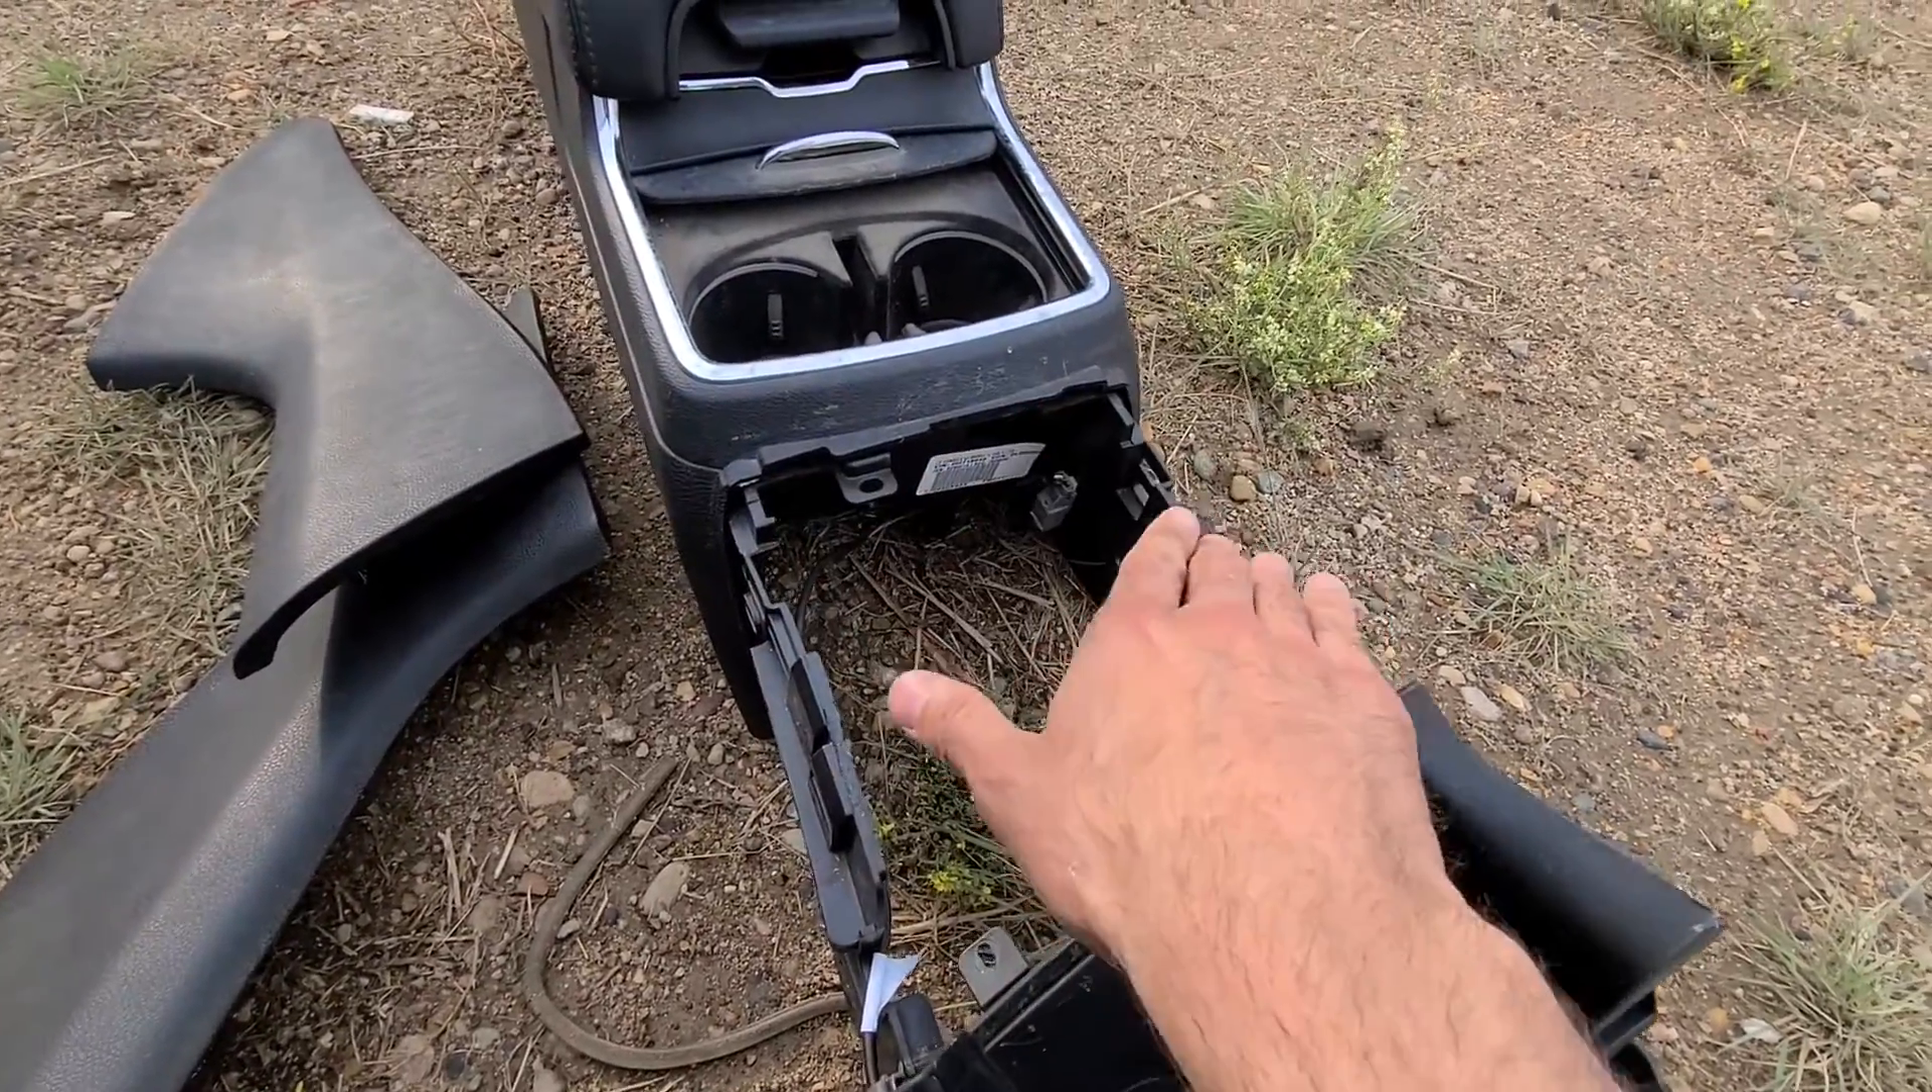So yes this video should apply to Dodge Chargers the seventh generation made from 2011 all the way up to 2019. Now this console I have all the parts pretty much except for the shifter cover which goes right here.